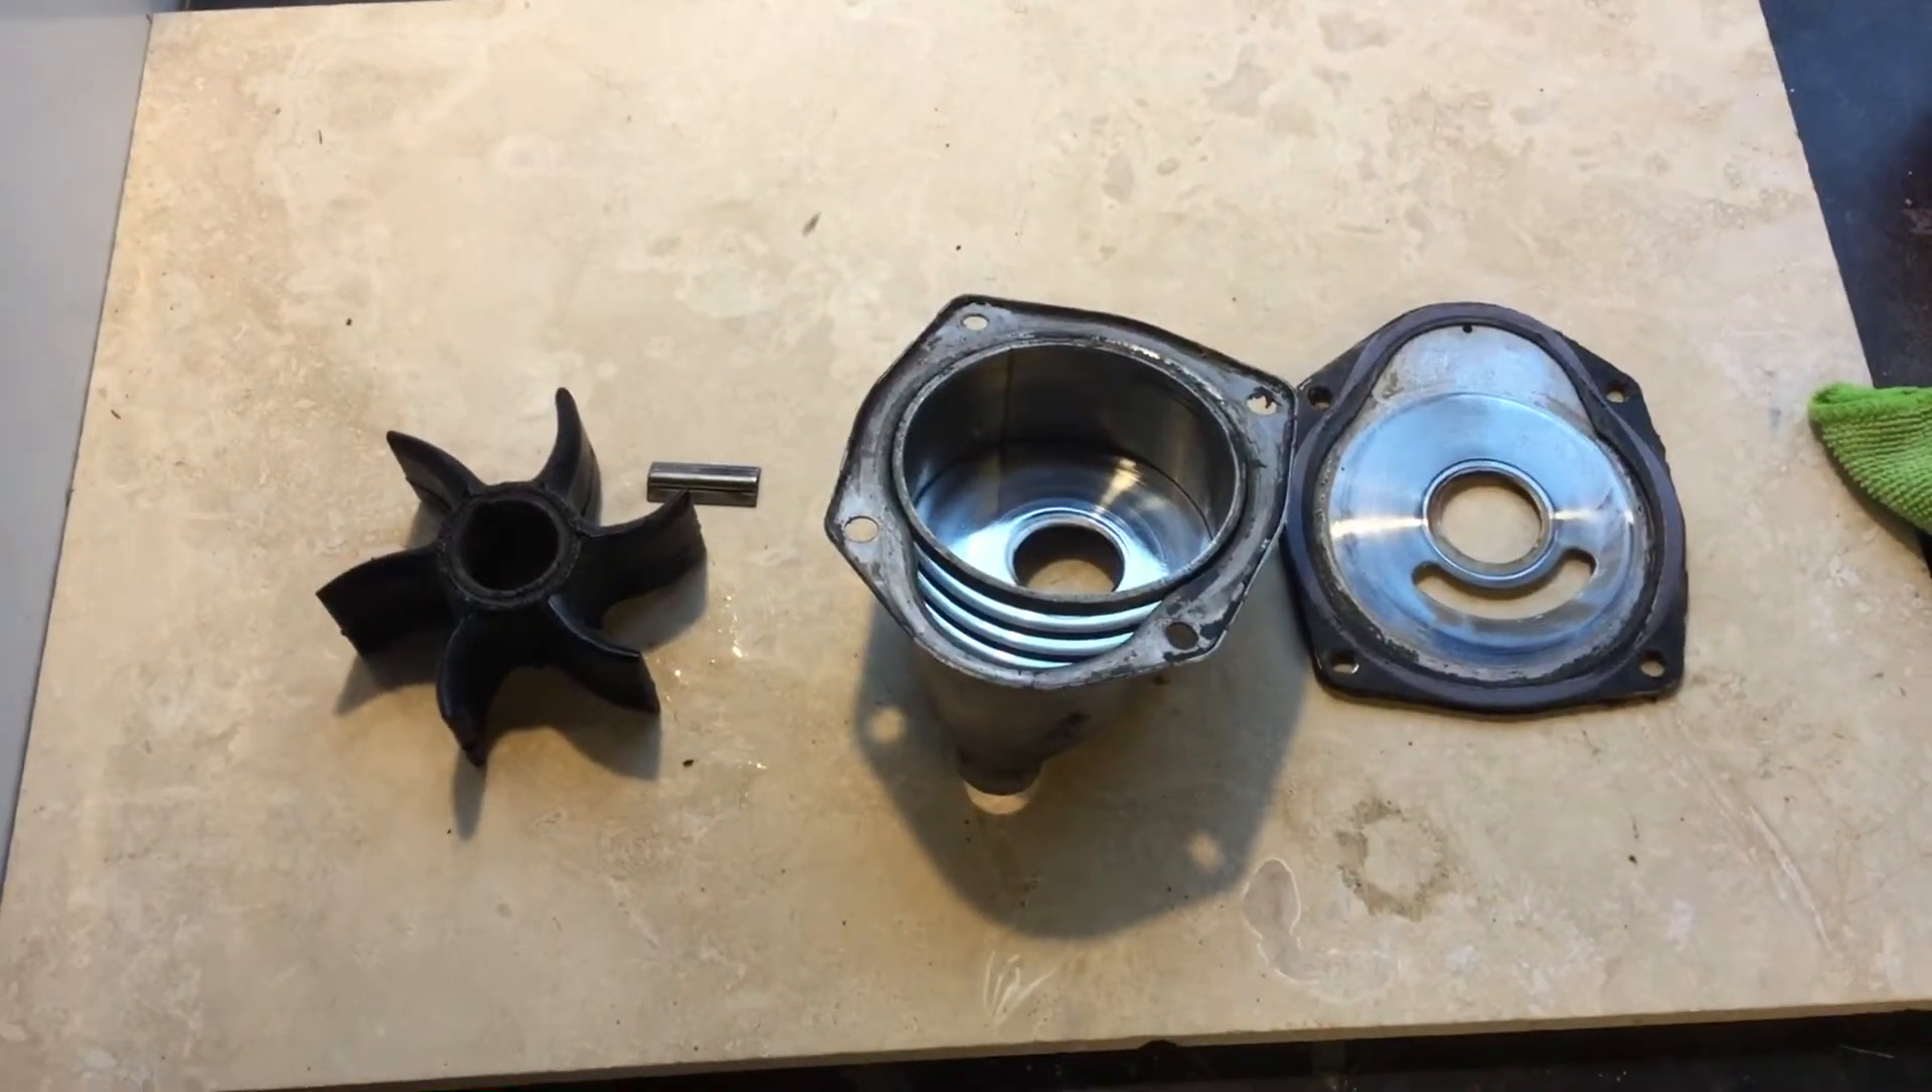This is the impeller removed from the housing and together with the backing plate.